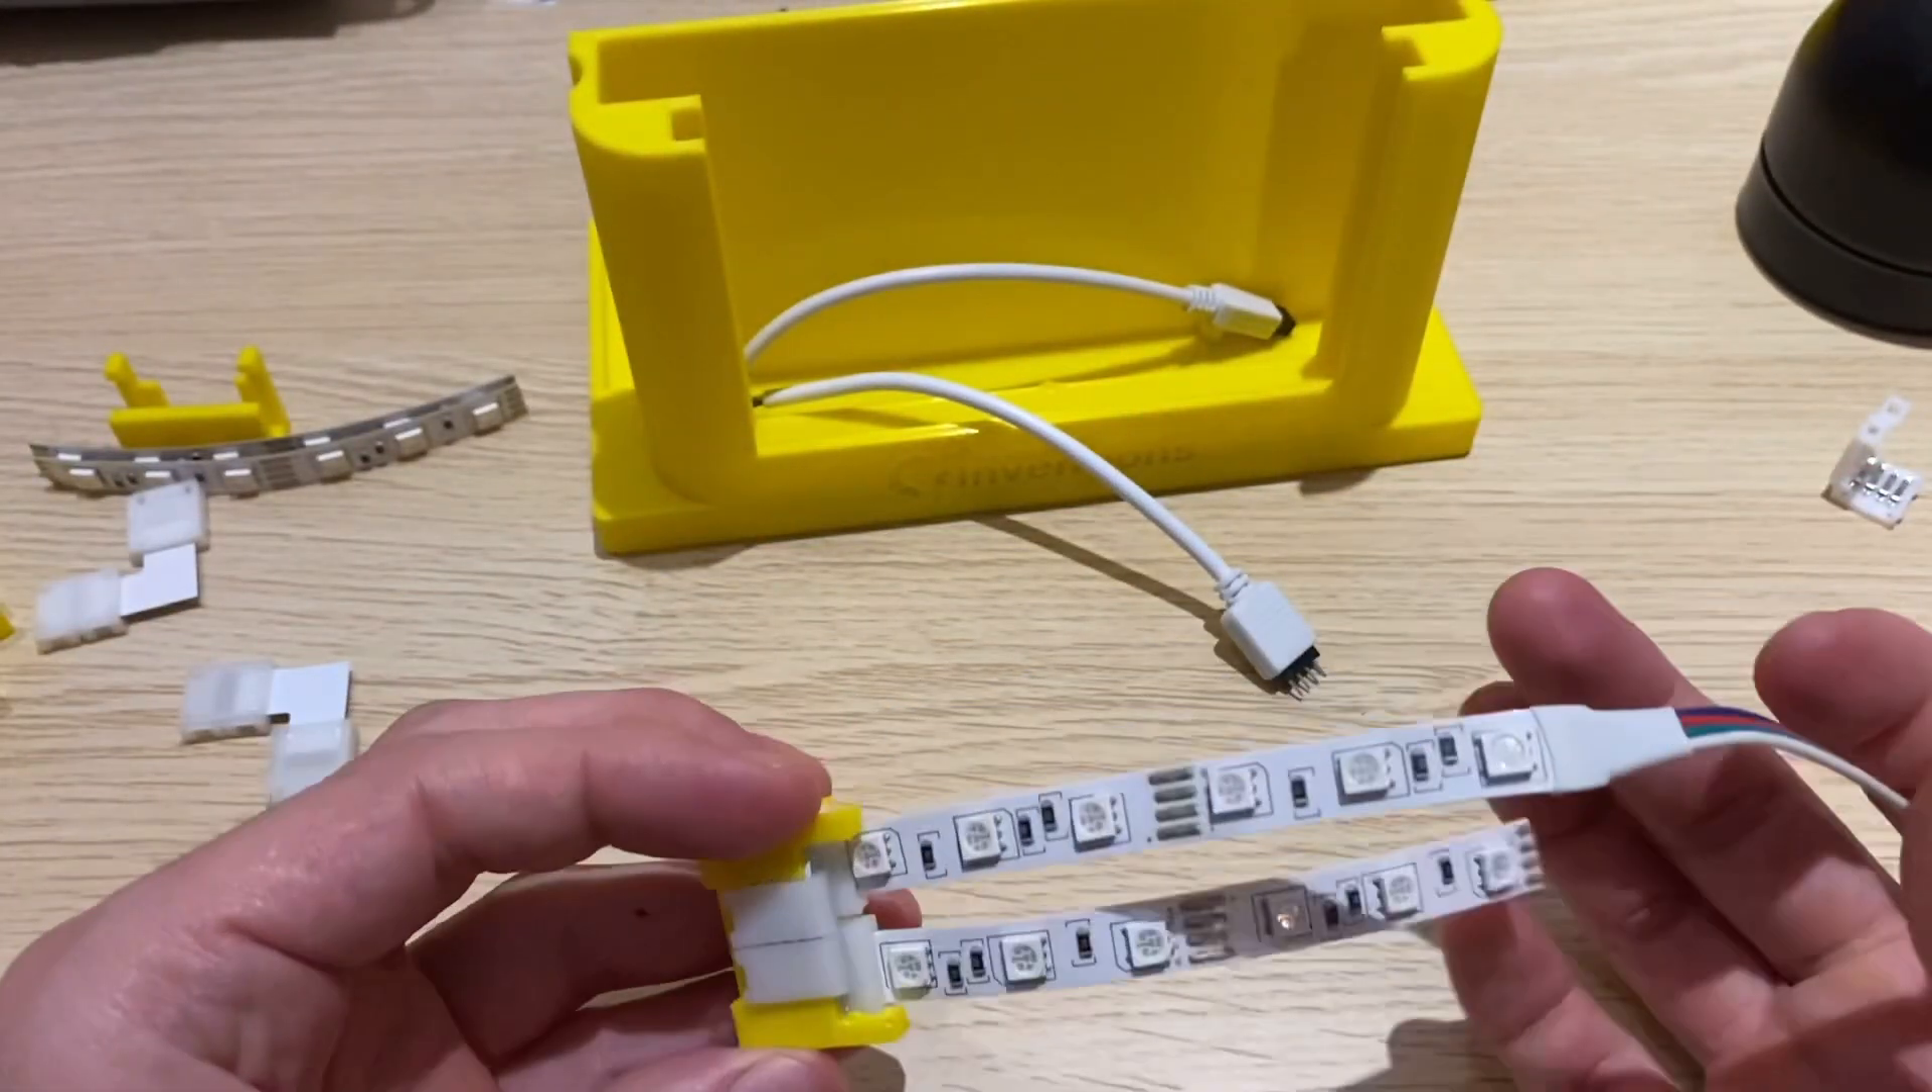And that's the first two rows of our LED matrix.